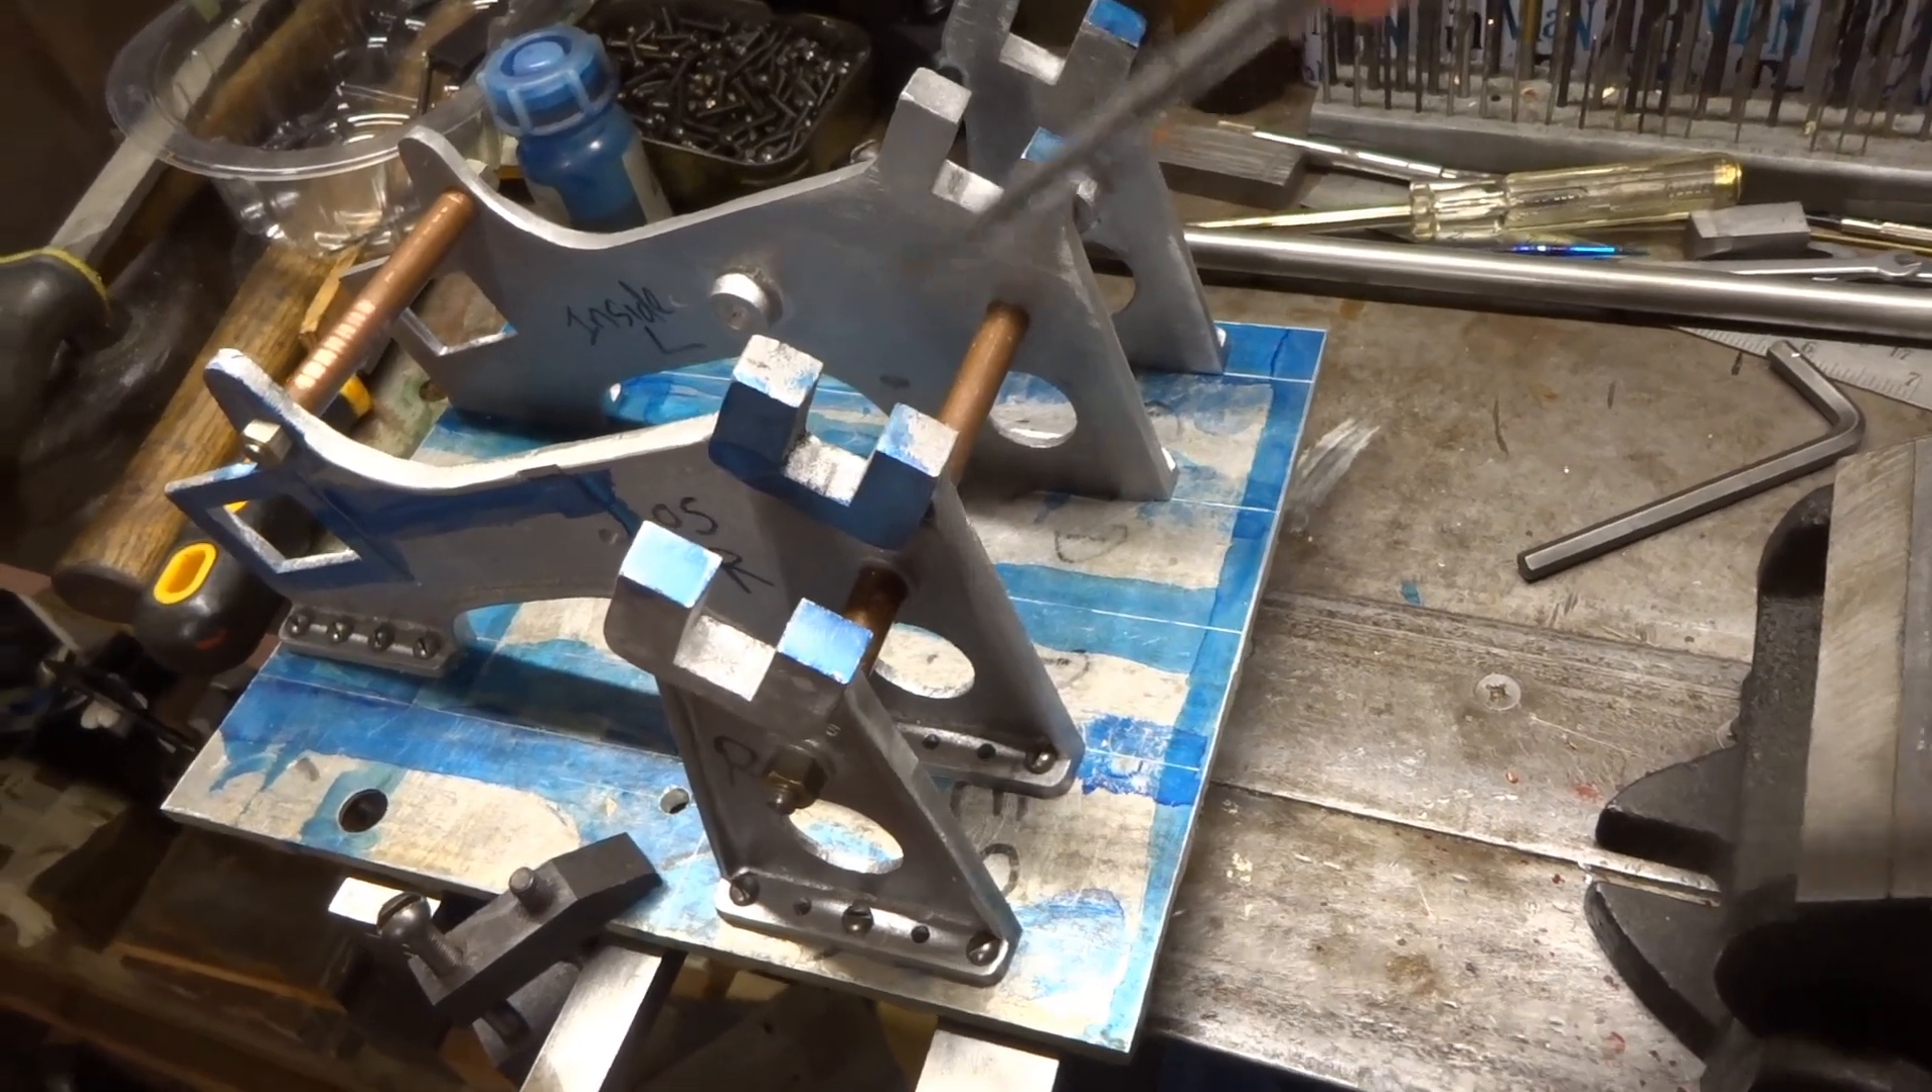I've got the side frames of this engine lined up and screwed to the base plate.